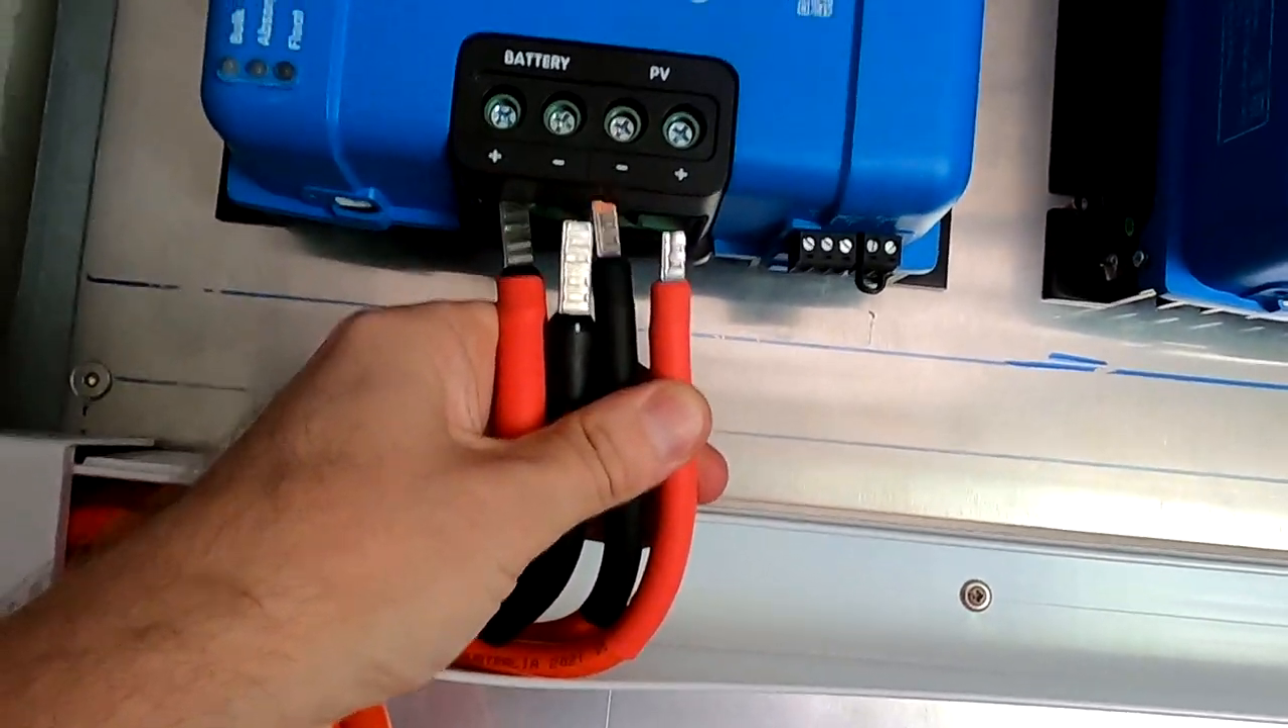The cables are not screwed in. They're just so I get the right length.